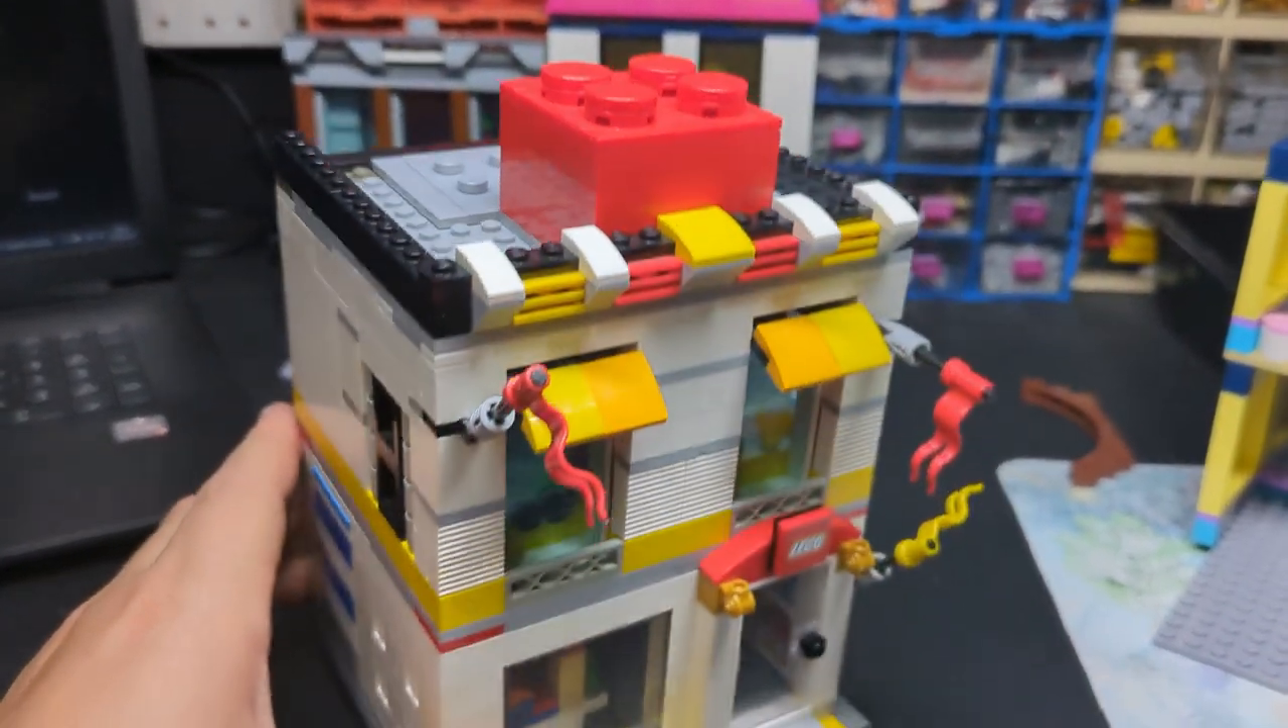The lego shop has been made bigger i've put a big lego block on top.